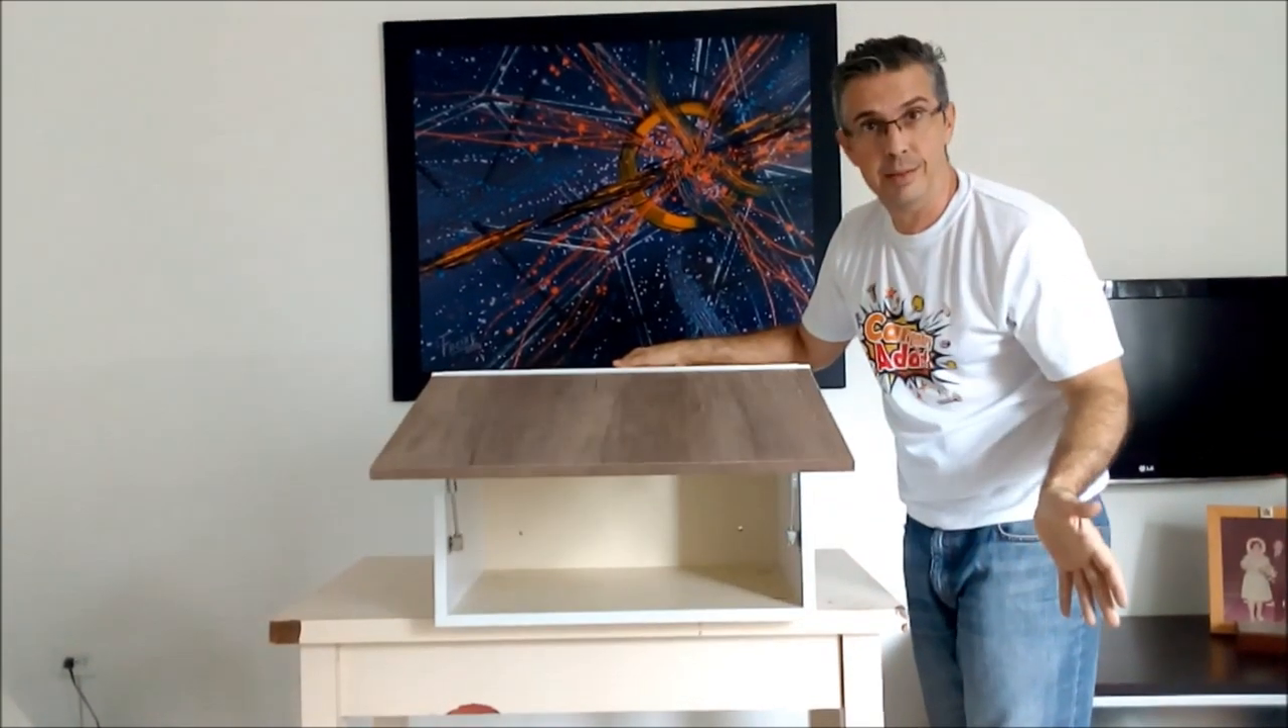Así tenemos ya nuestra puerta instalada.